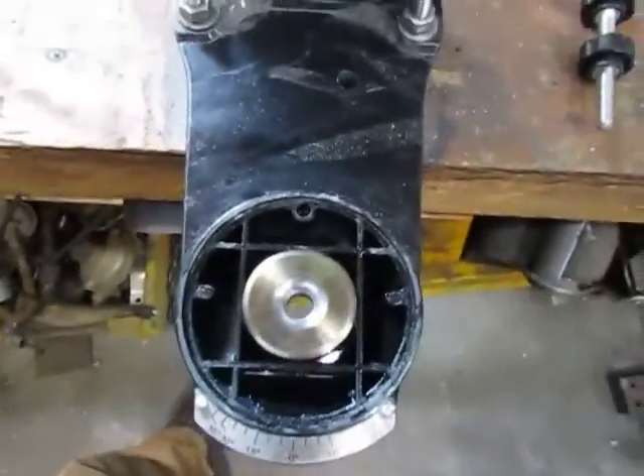You just pull that pin and remove the spring remove the plate and then also I did make a washer rather heavy washer and it fits right in here to center the plate when I install it.